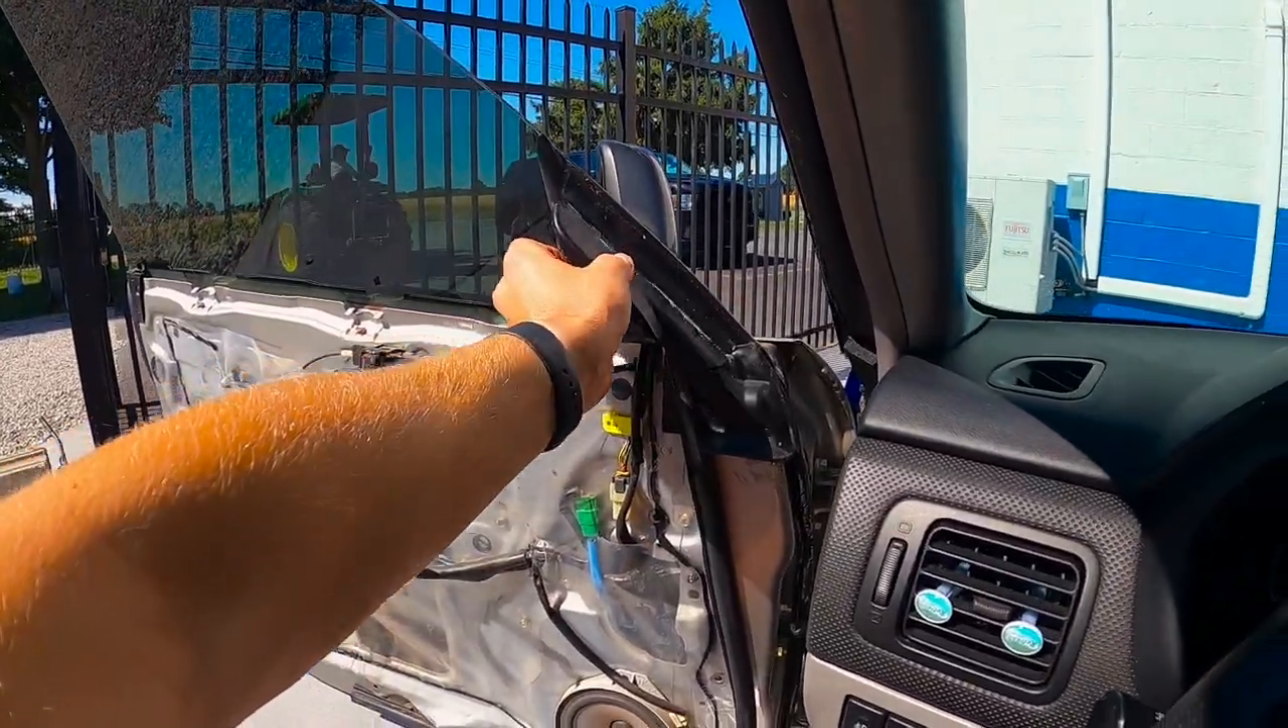So we got the door panel off.